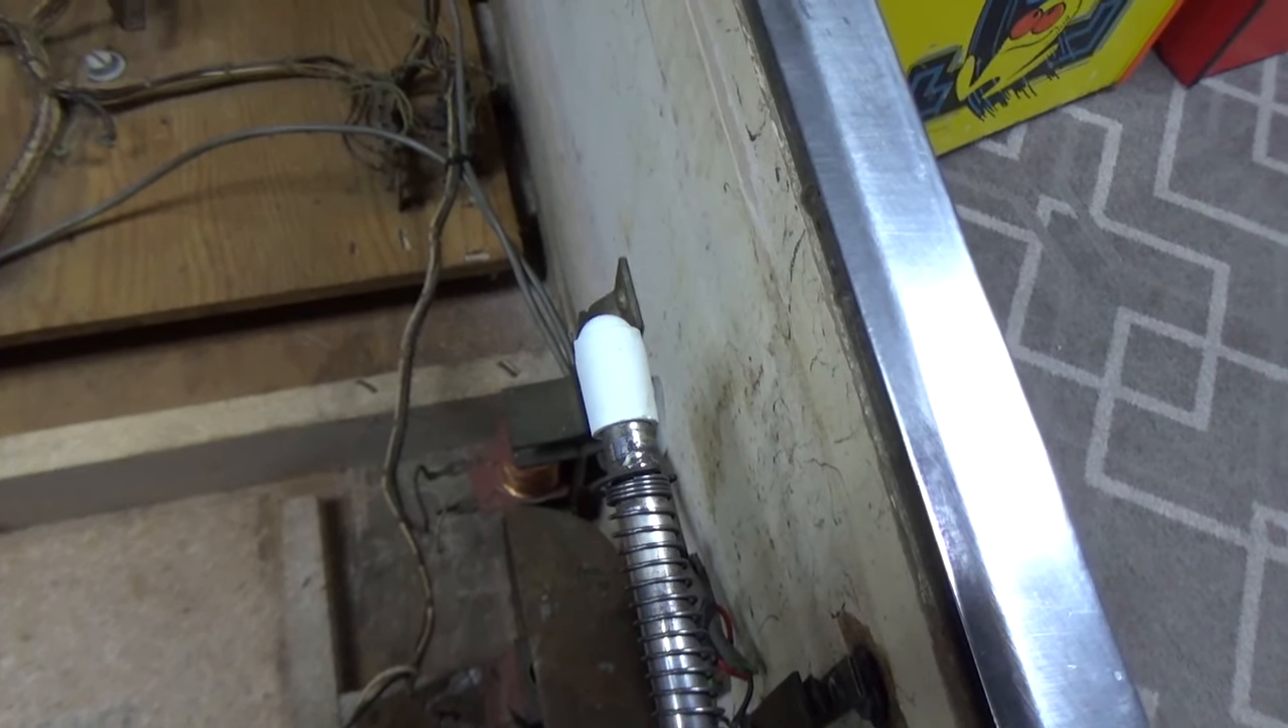And you can see that the new rubber tip went over and made it all nice and new again.